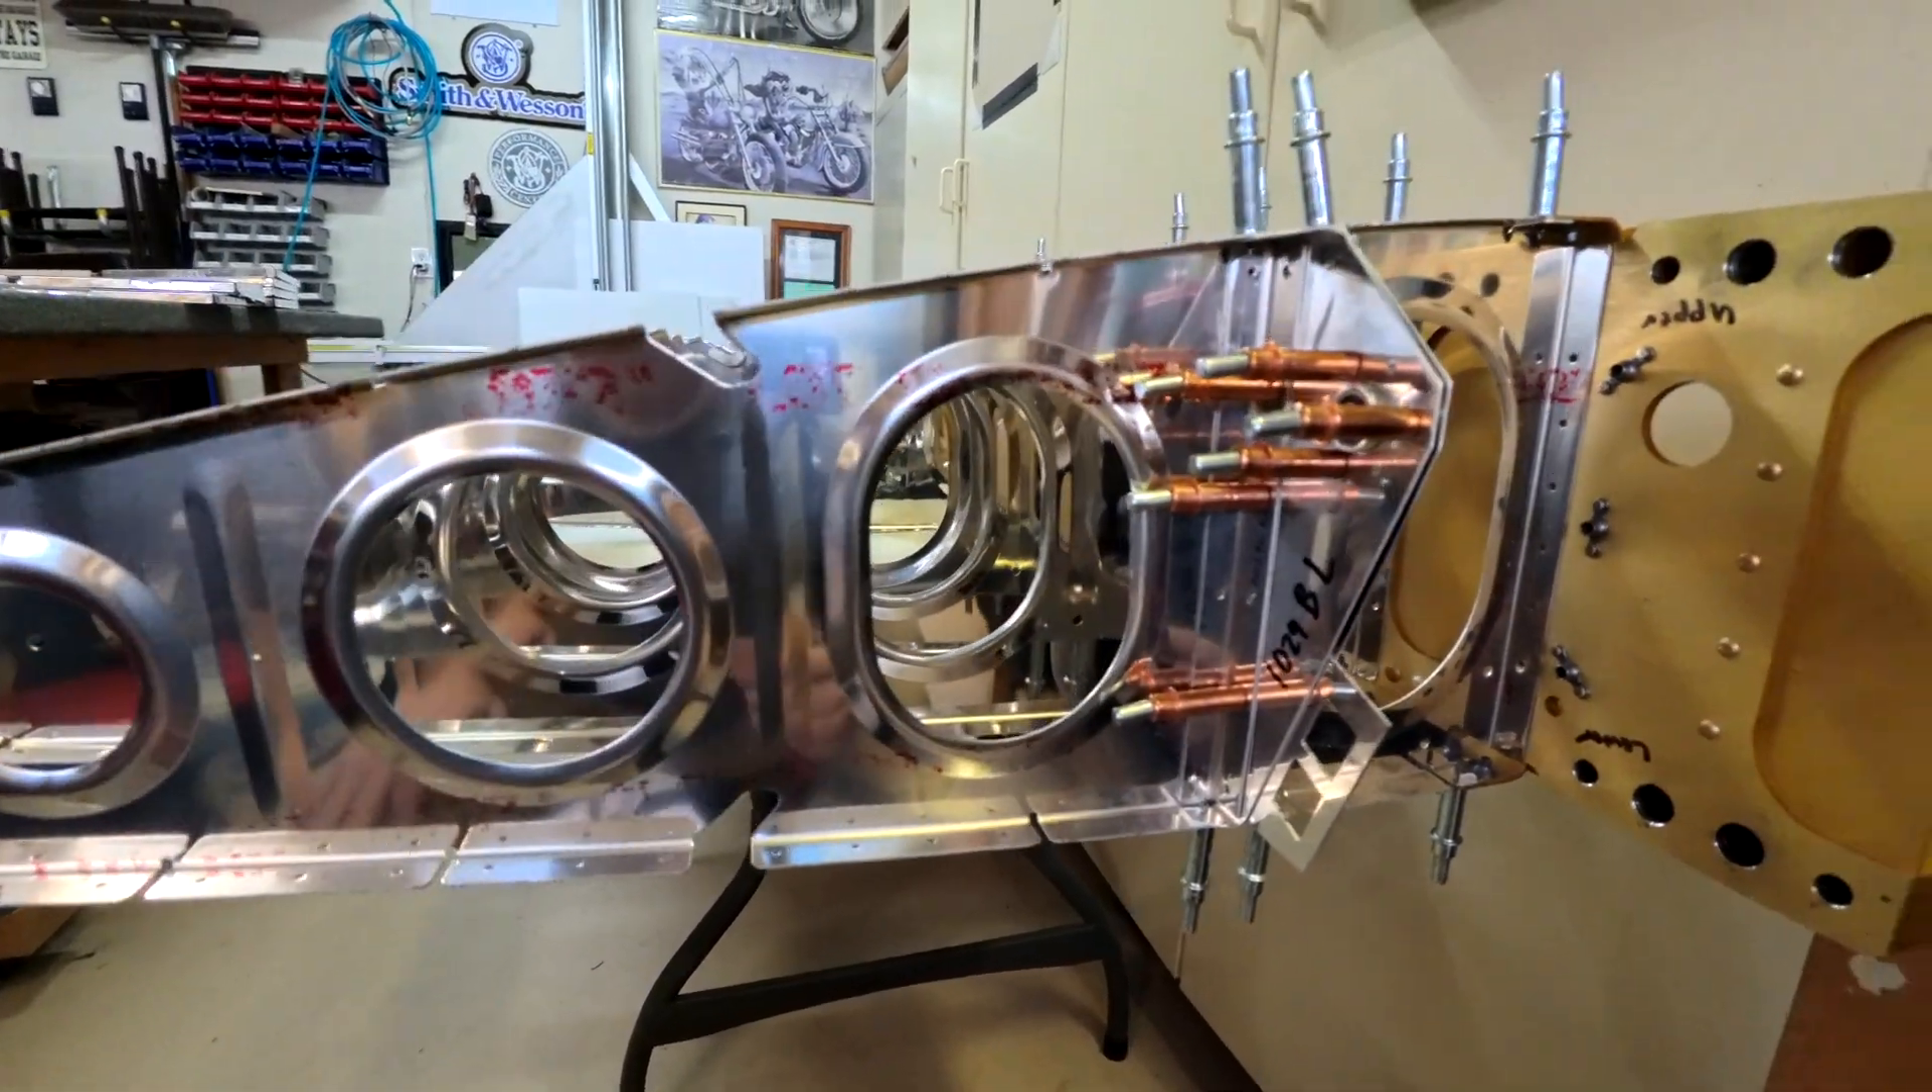Here is just a kind of a slow view of the wing kind of all put together with all of the ribs there it's kind of cool you can kind of look through it and see all the way to the other side.